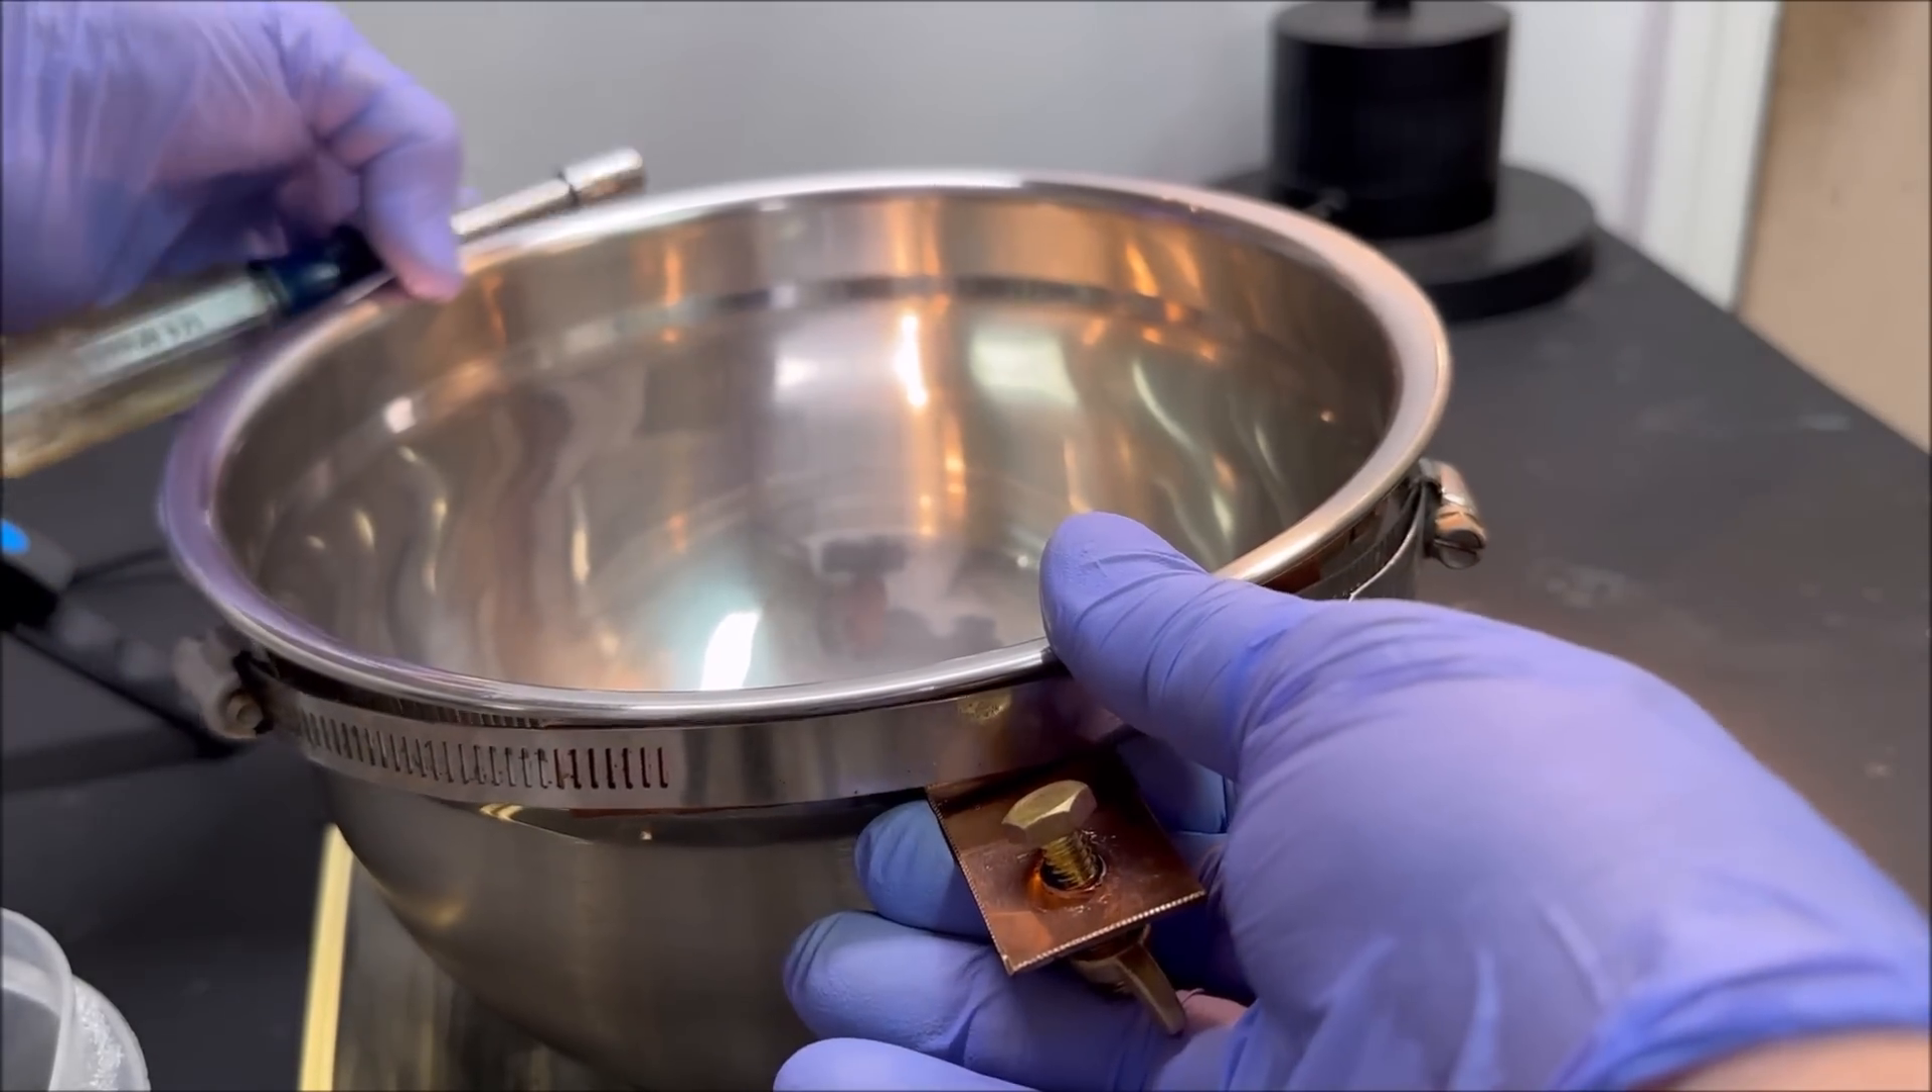I've got a steel hose clamp that fits around the circumference of the silver cell.